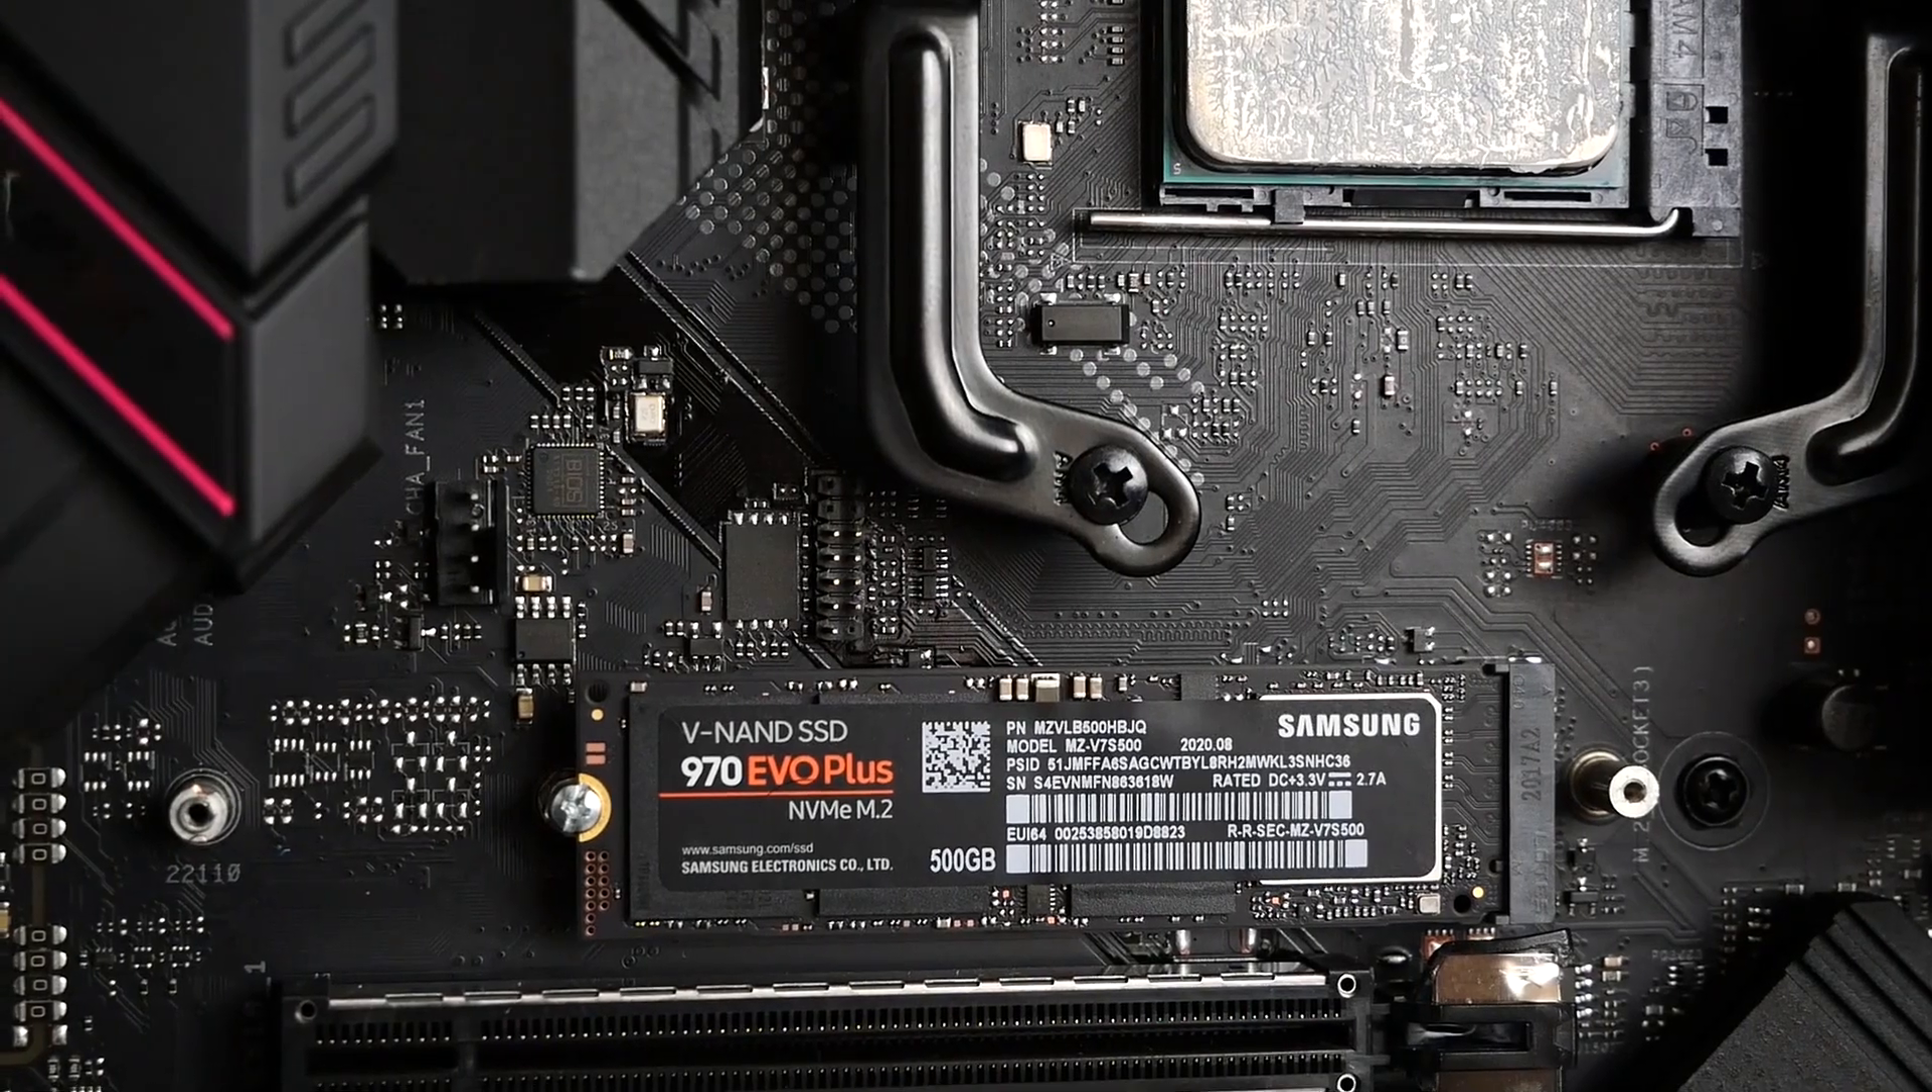So, the NVMe drive is now installed. I've got the screw in with a standoff but I need the heatsink to go on top.